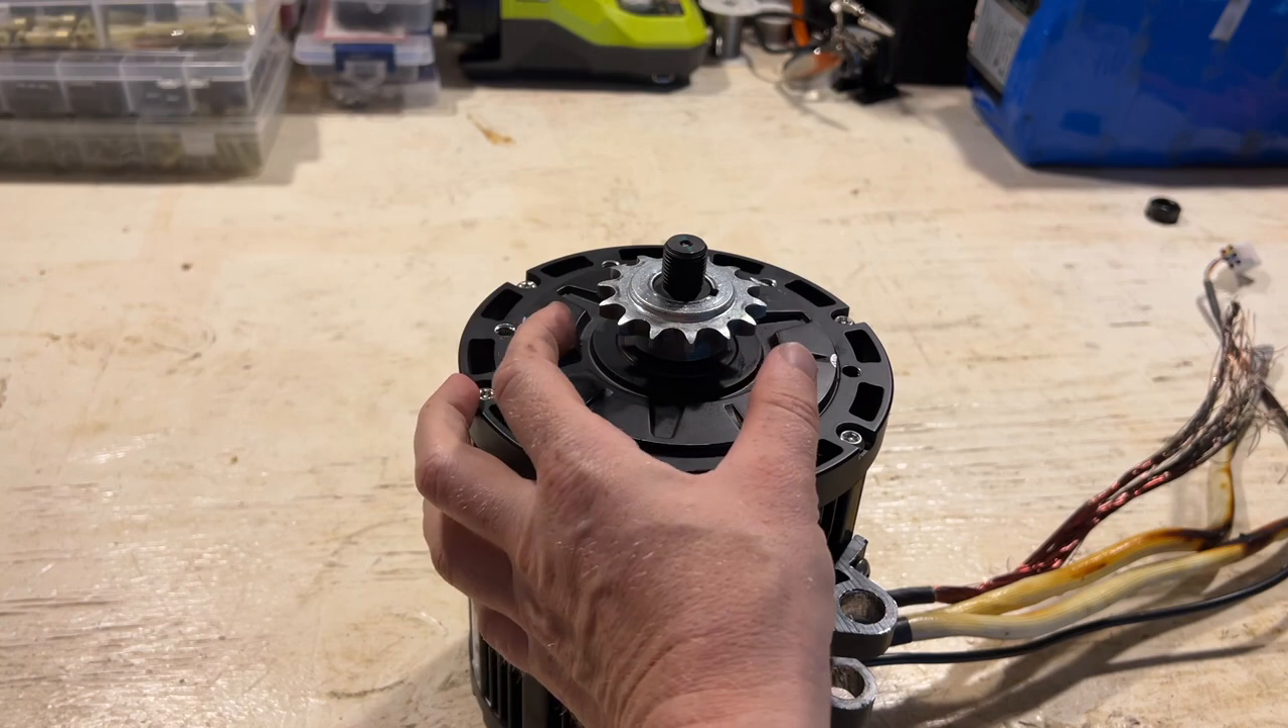So now that we have the nut off of the shaft we have to pull the sprocket off somehow and this is lodged on there pretty well because this shaft is actually tapered.